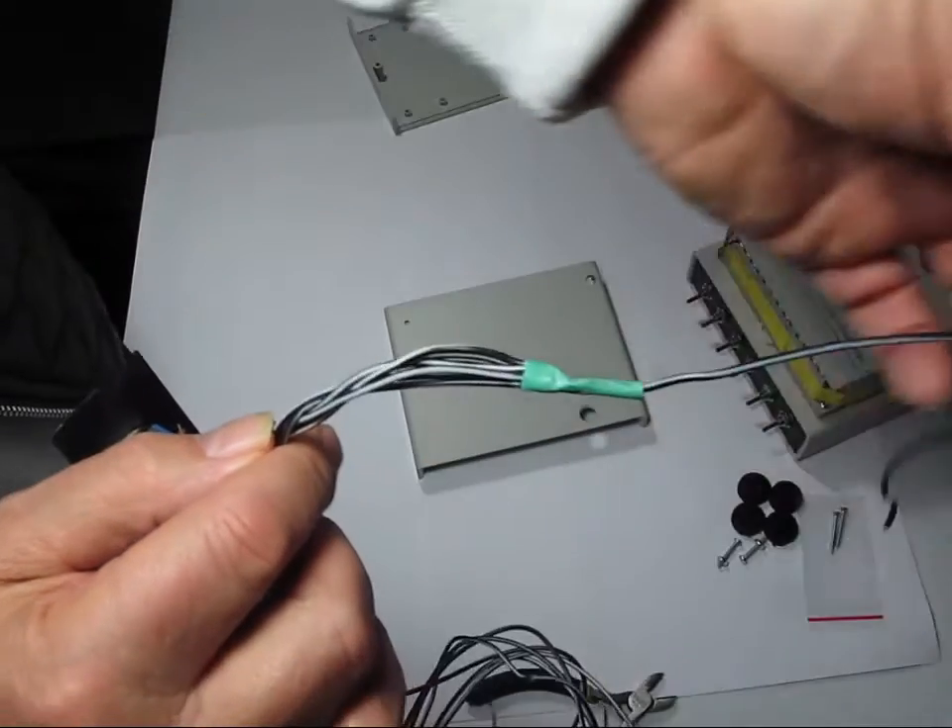So we've basically combined six conductors into one. So one of them is kept full length. The other five were cut off at this length and then wrapped around a bare piece of the master common here.